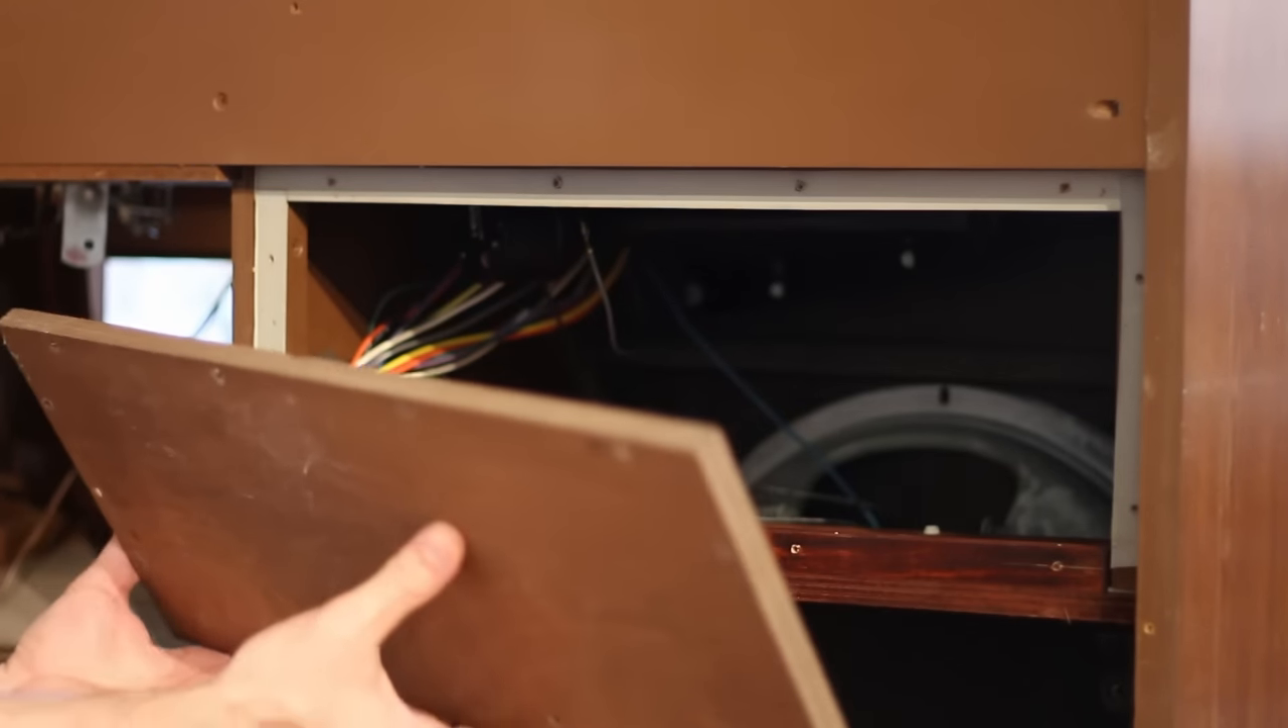There are 12 screws holding this back cover in place and with all 12 removed it pops right off.